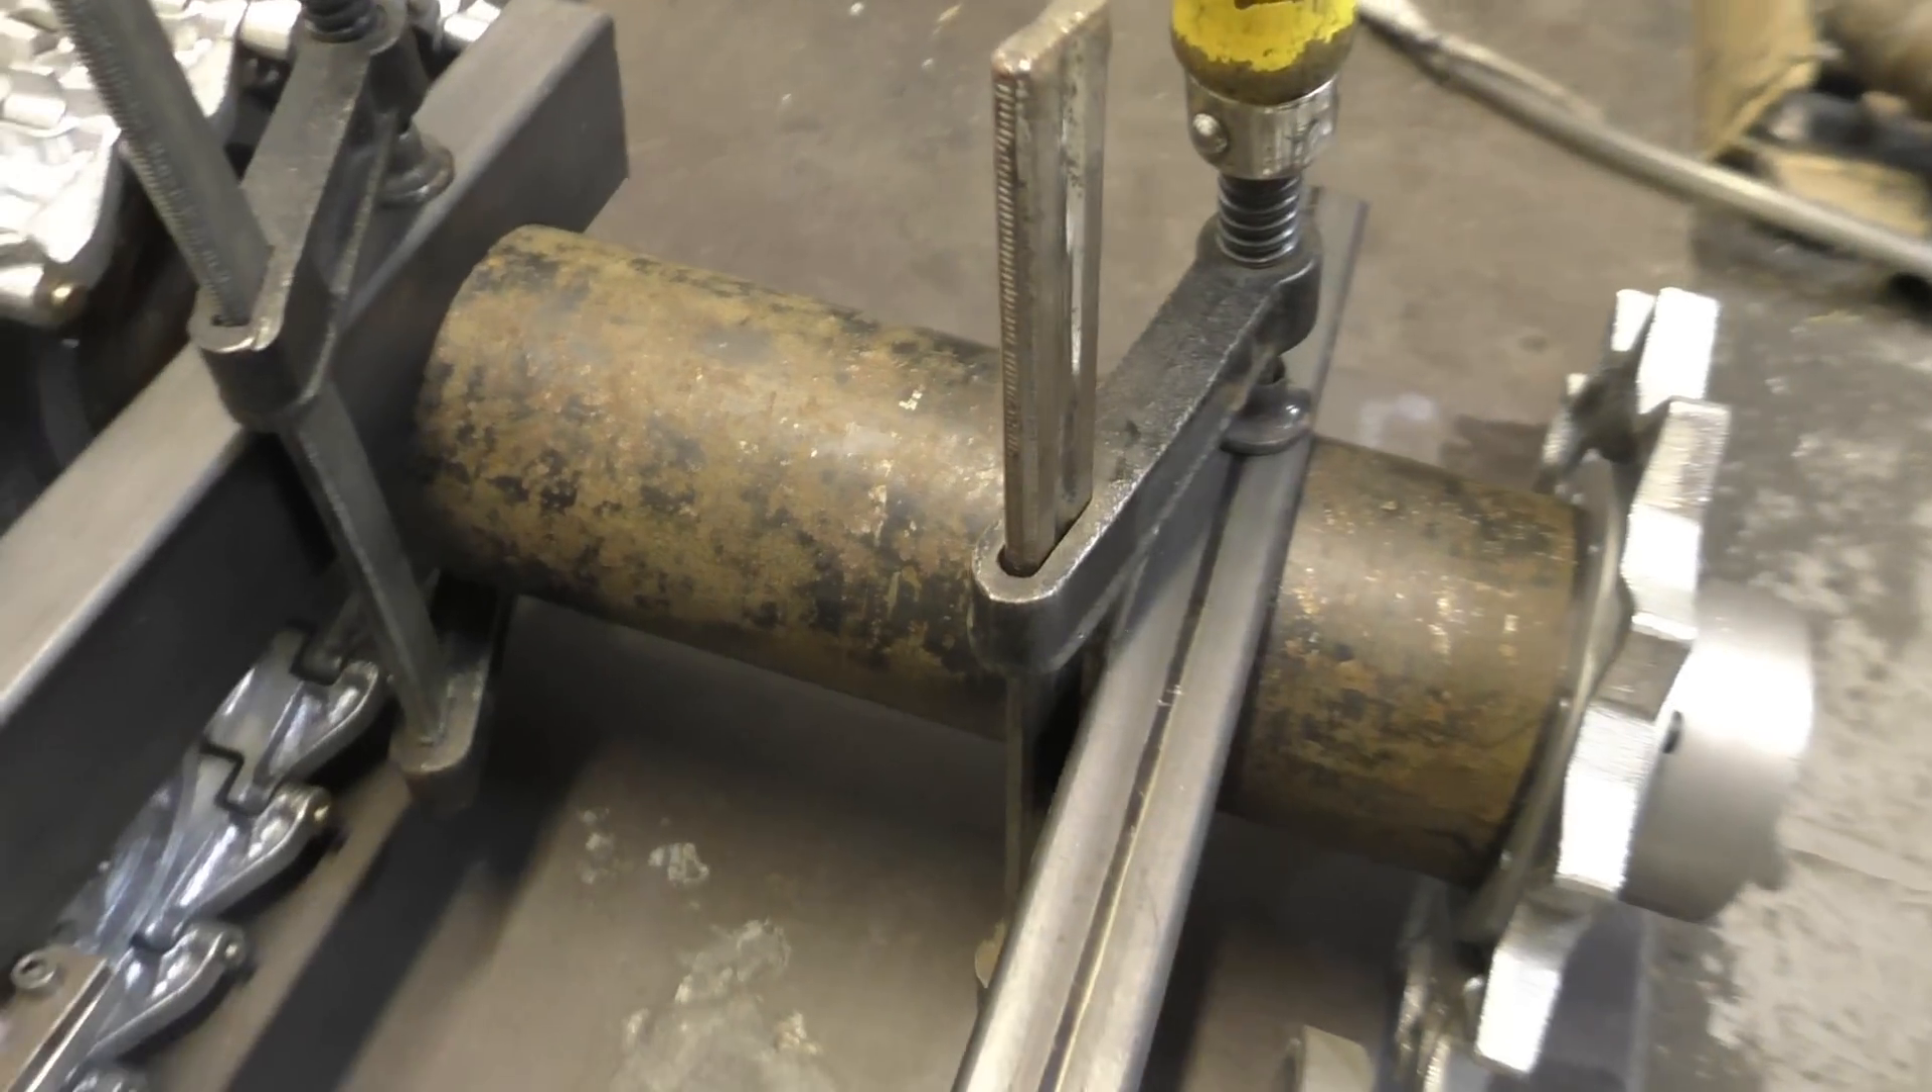Задний мост закрепил временно струбцинами, чтобы была возможность надеть гусеницы.